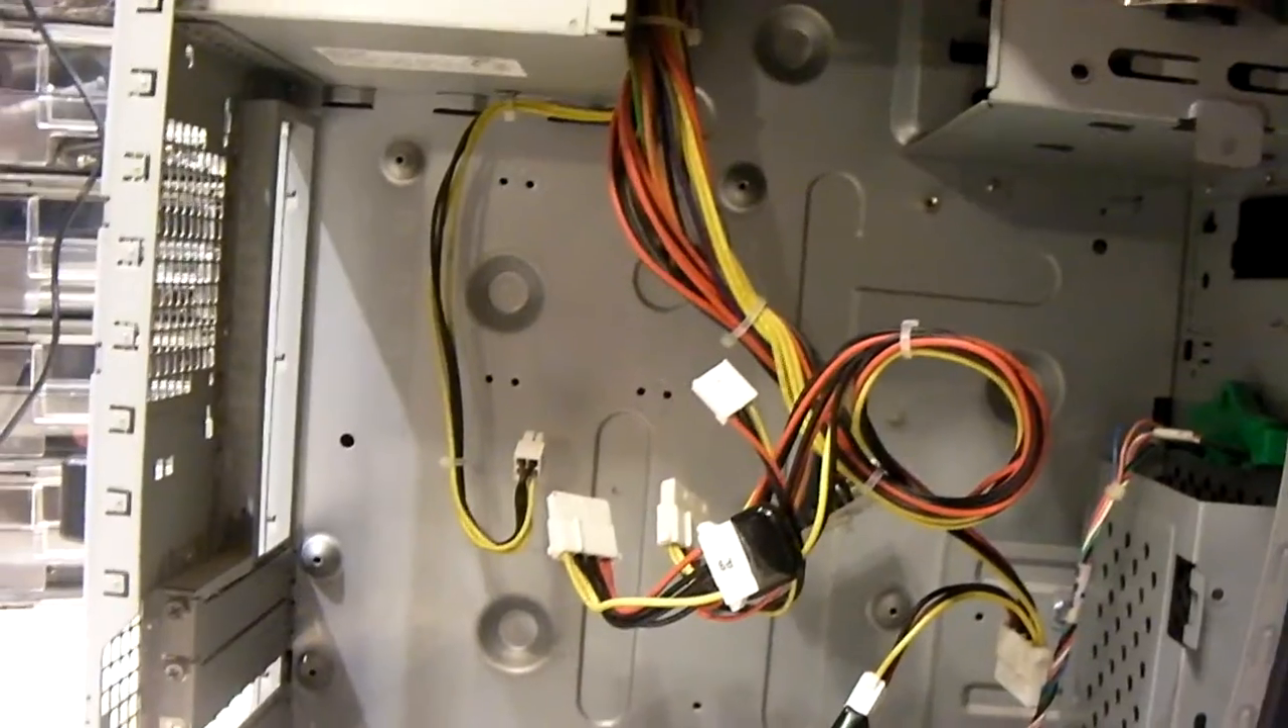But, um, you can see I've already pulled the motherboard.